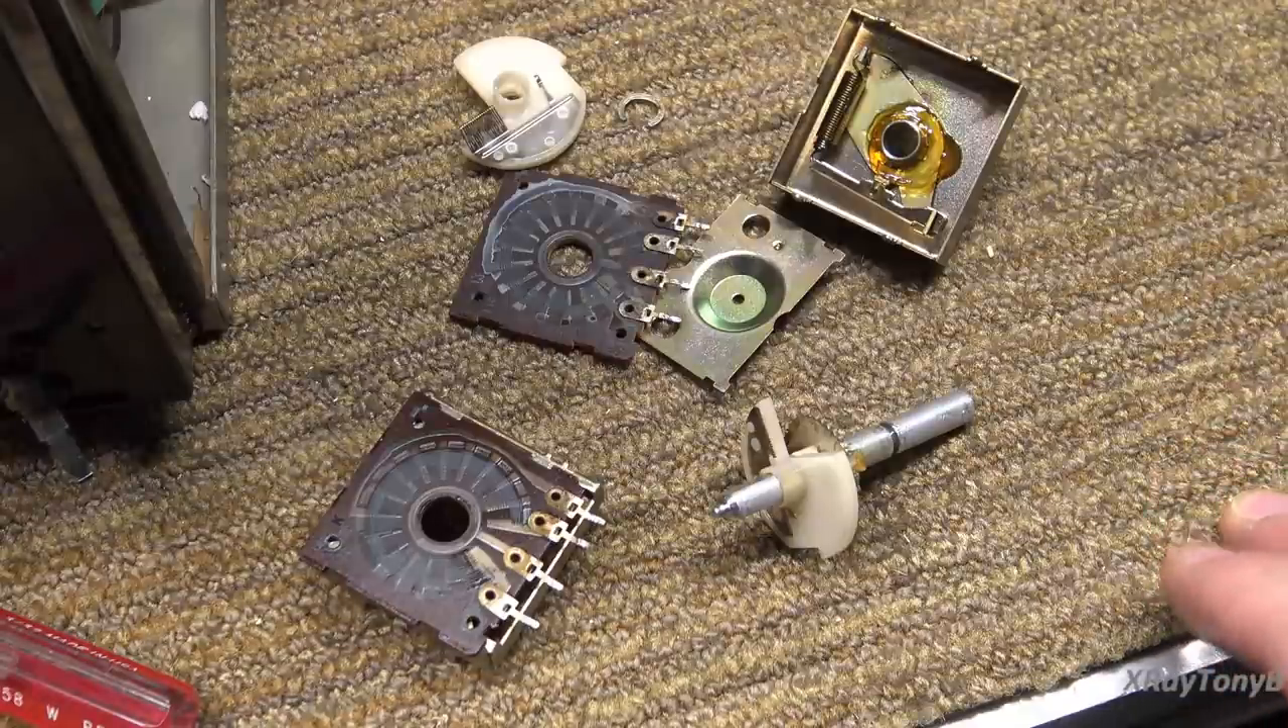Okay, I got the potentiometer all apart.